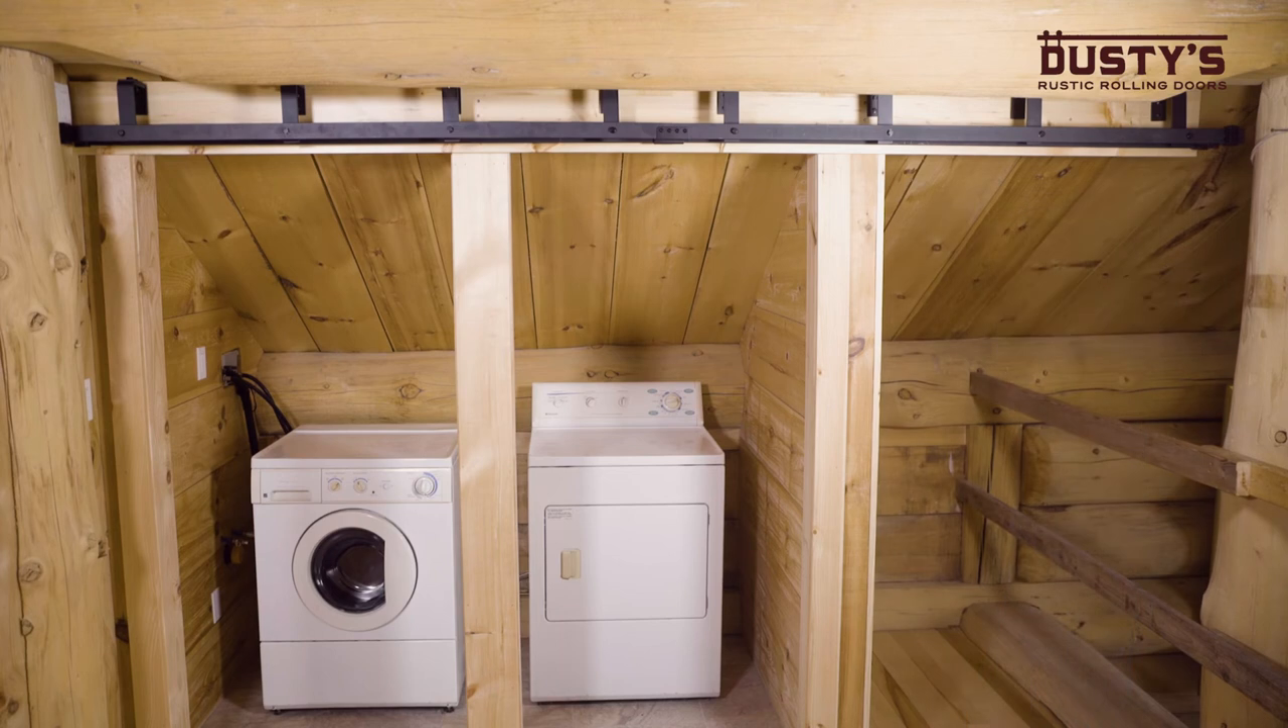You now have your tracks mounted.